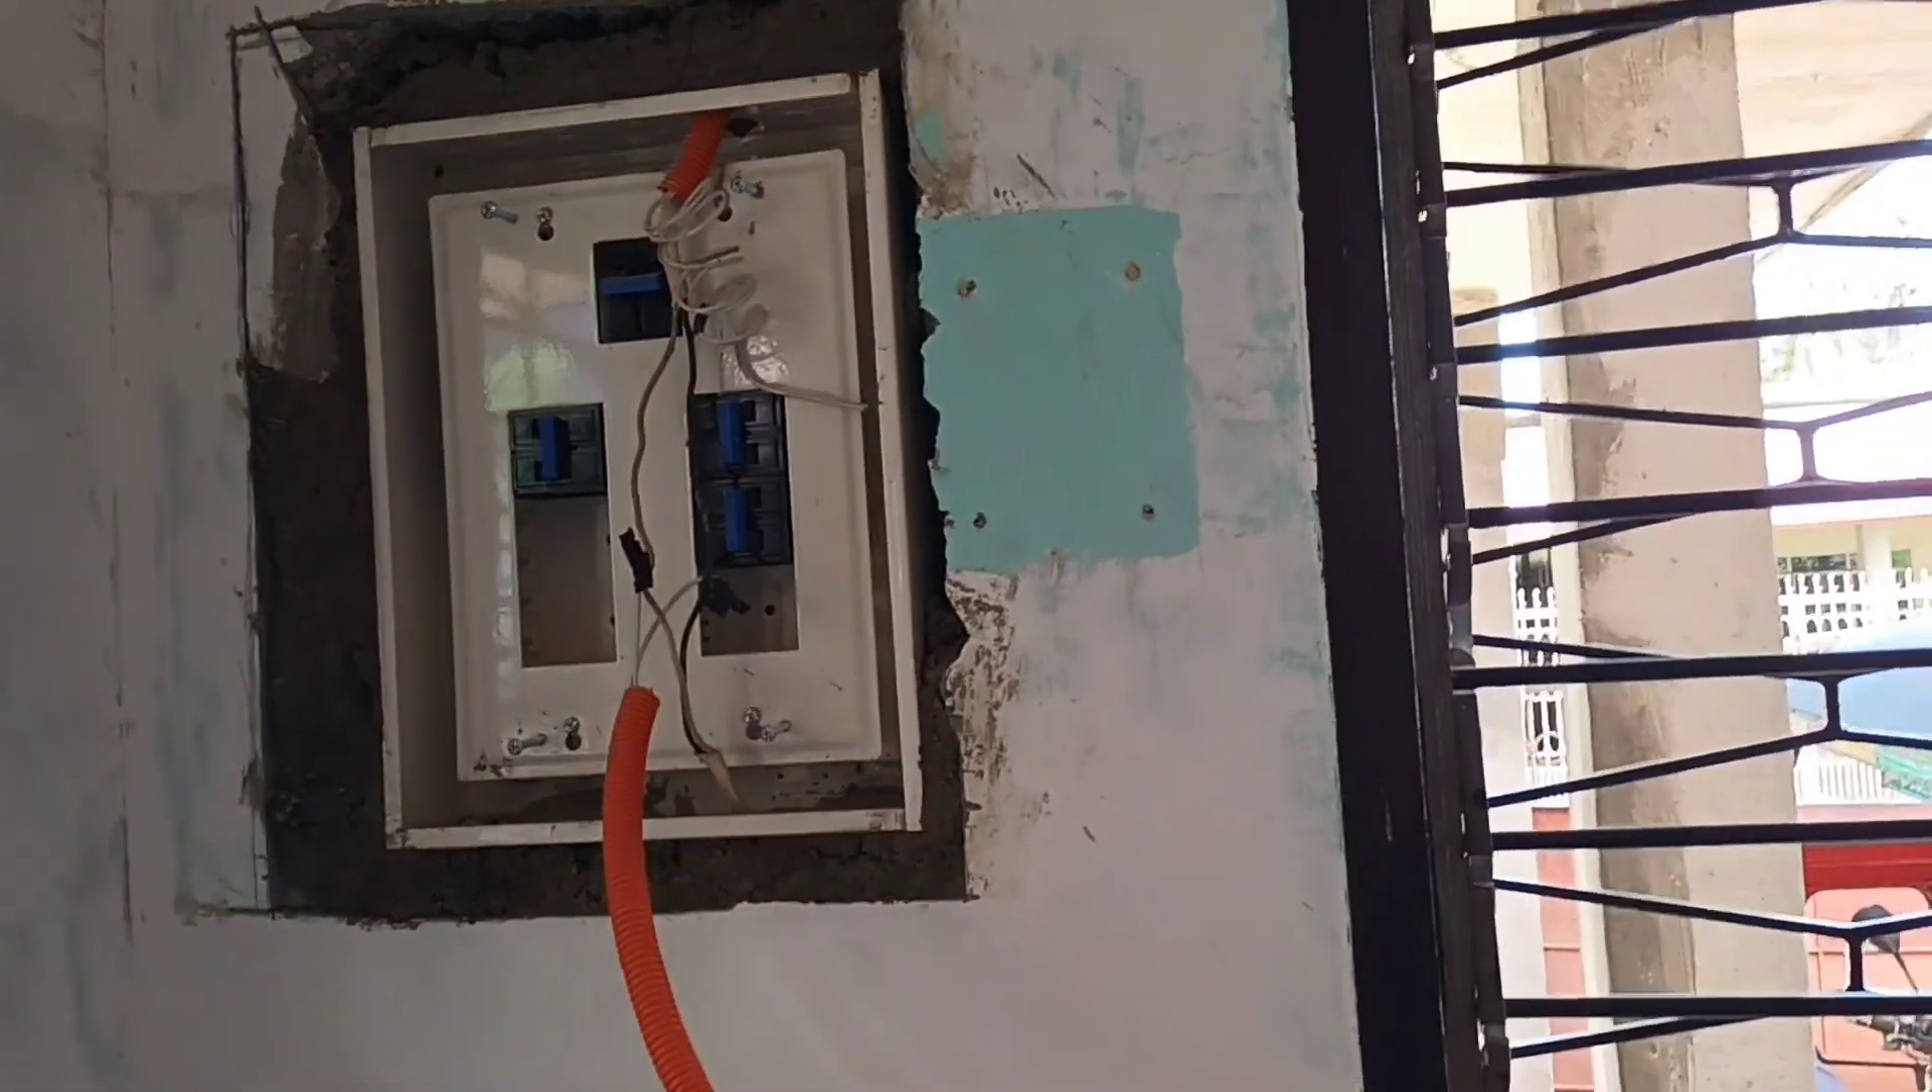So we got our new fuse box, breaker box, almost in. It's temporarily wired and Glenn is not here today.